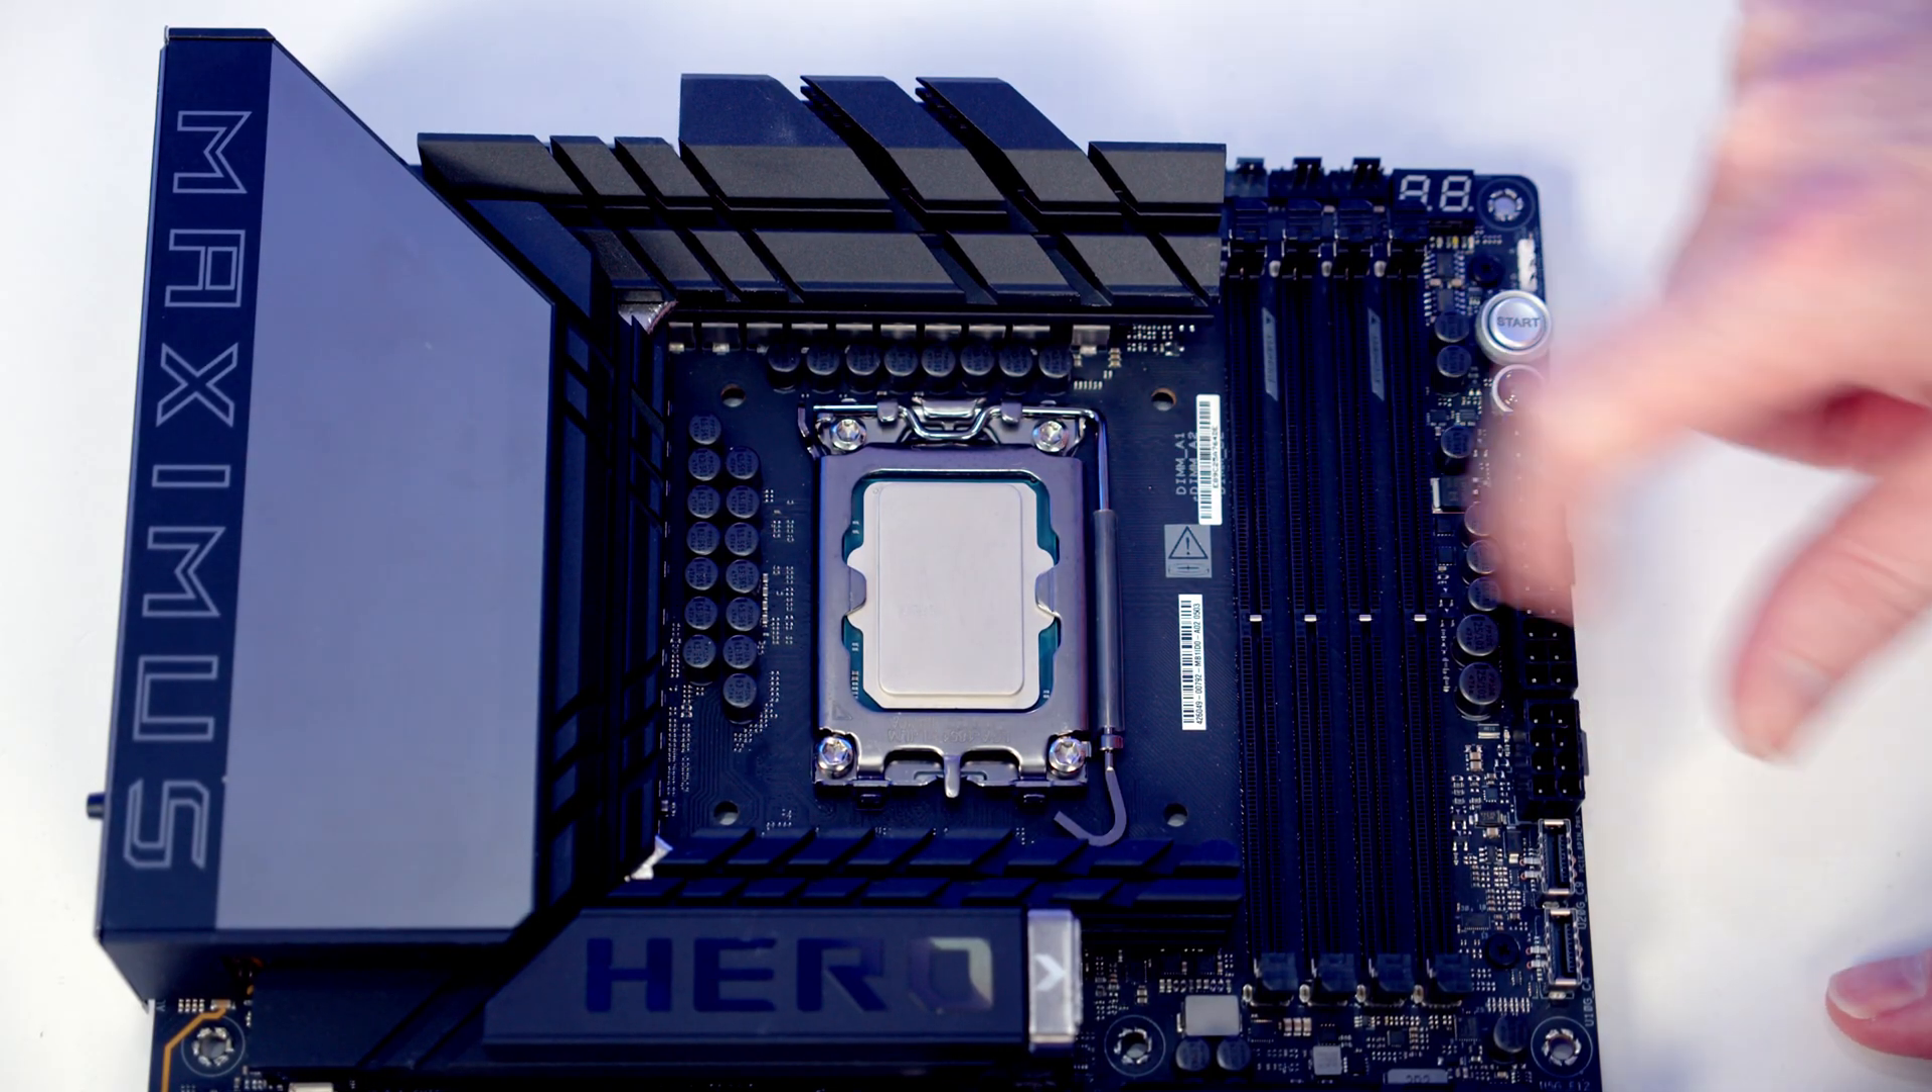We just close the lever and that's our CPU installed in the socket.